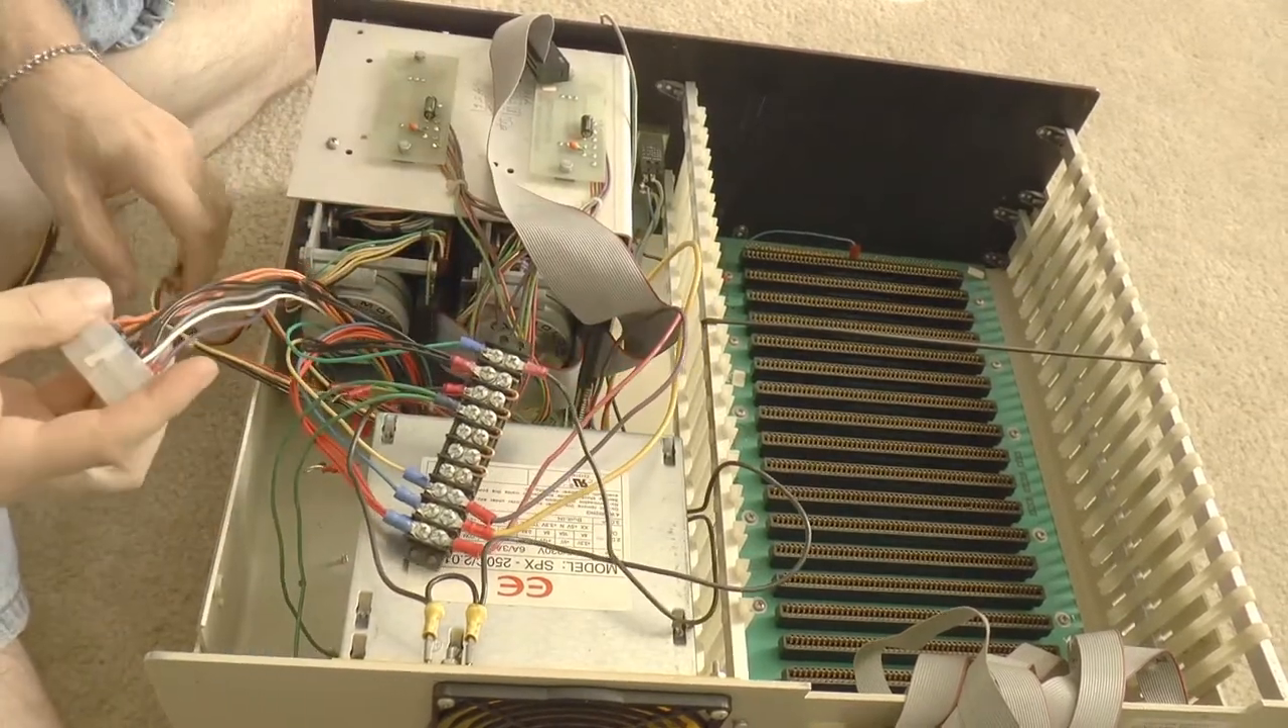Alright, we can see that I've started to wire up all the power supply wires.